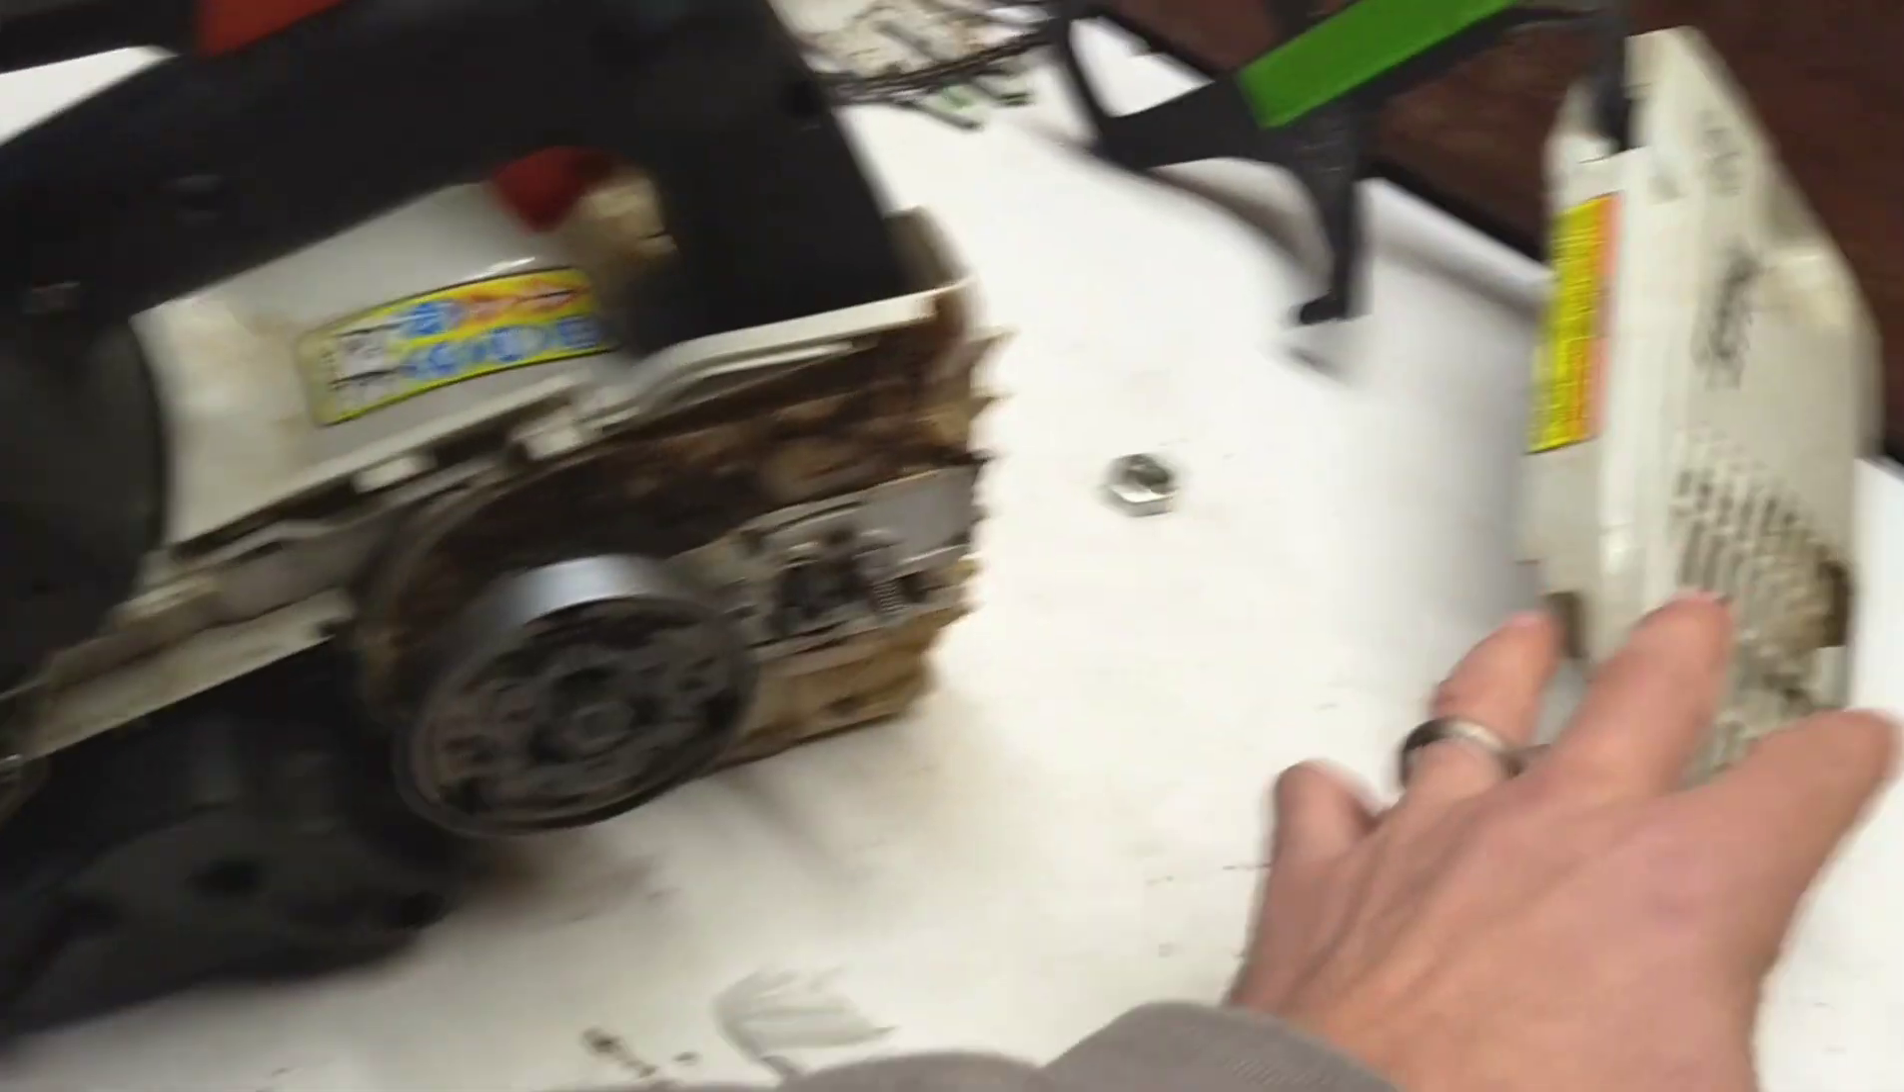The only thing left now is to put on the cover and the bar and chain.